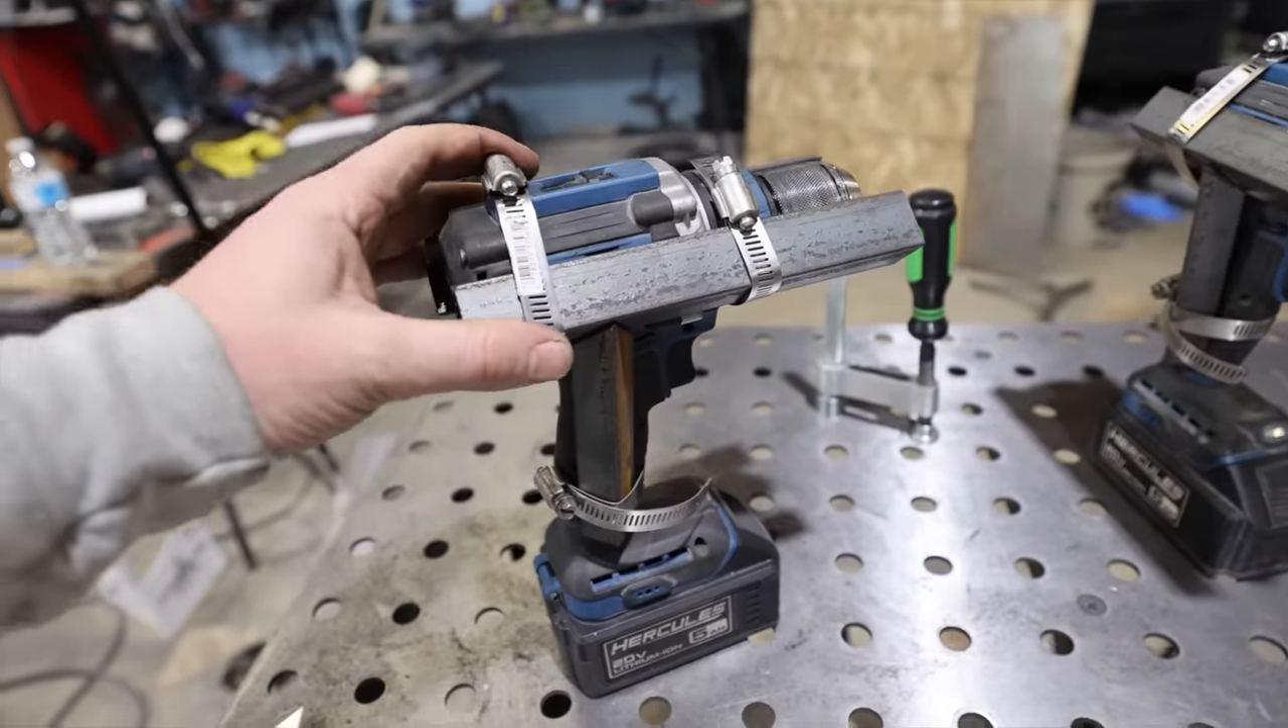This is just our metal casing that's going to hold the drill in place really, really well. Hose clamped onto our angle iron.